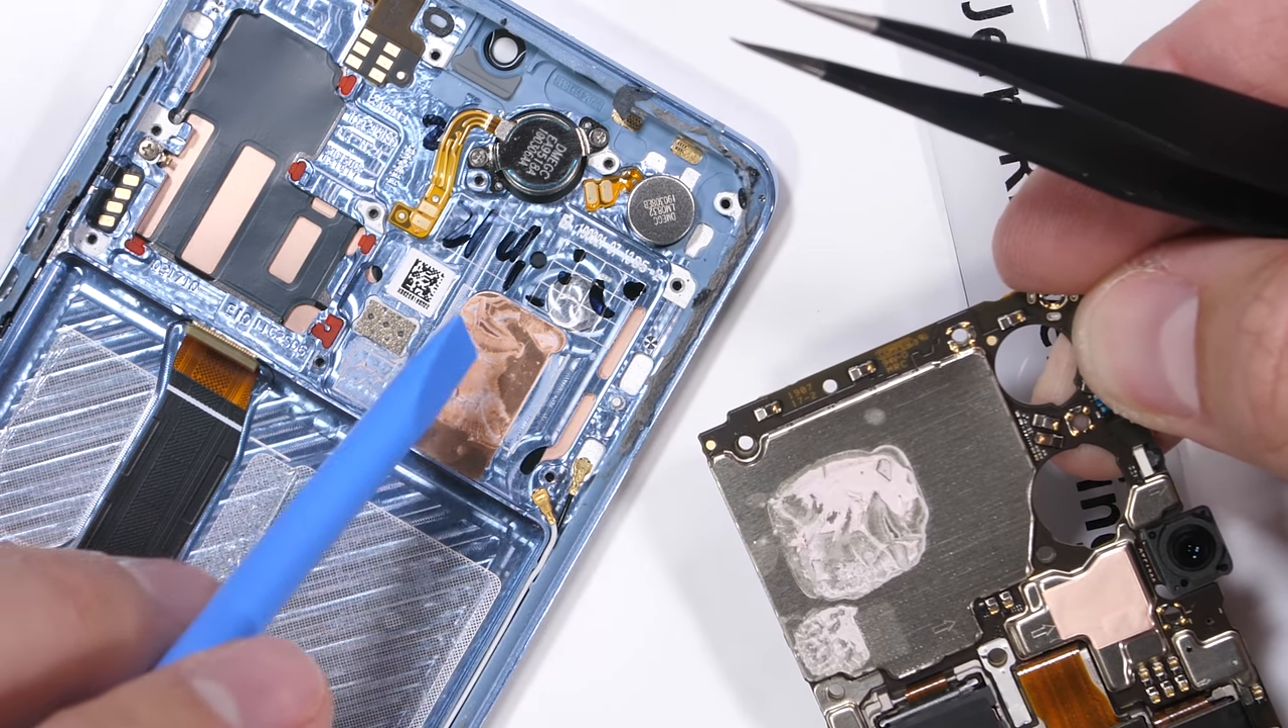With the motherboard out of the frame, we immediately see two circular vibrators, and a lot of thermal paste over the top of a rectangular copper inlay.